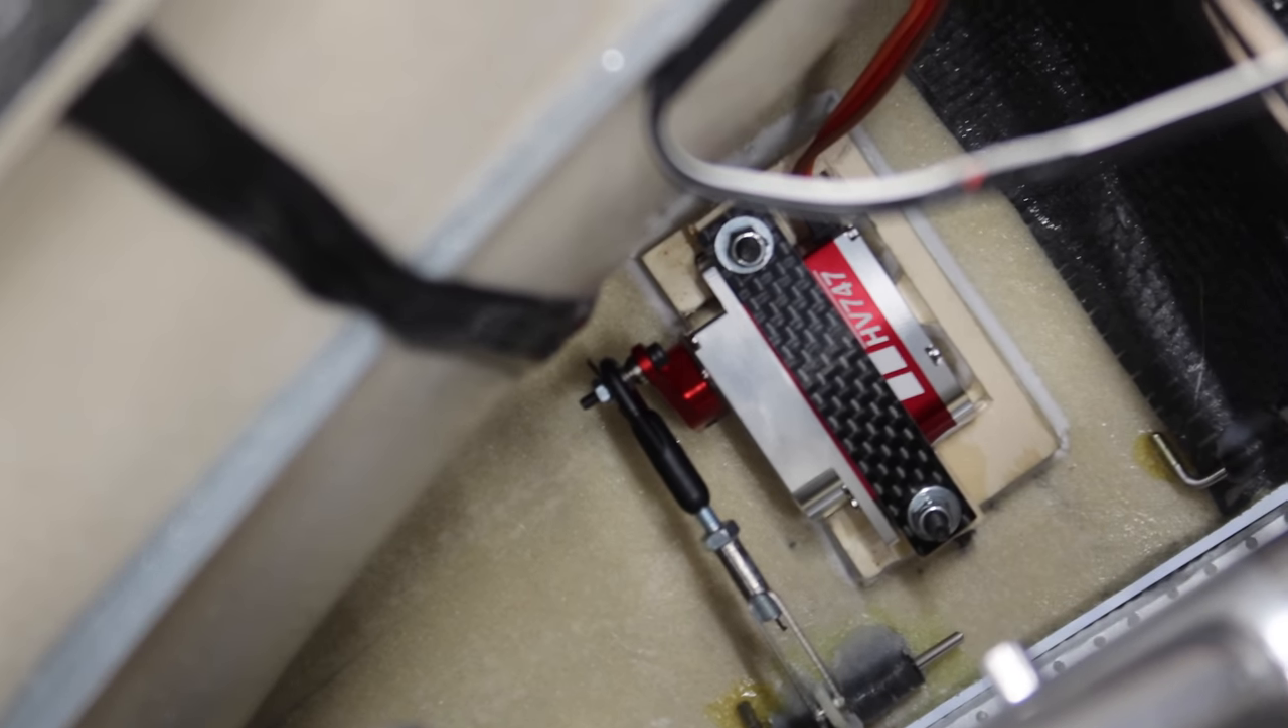So we've got the servo installed there.